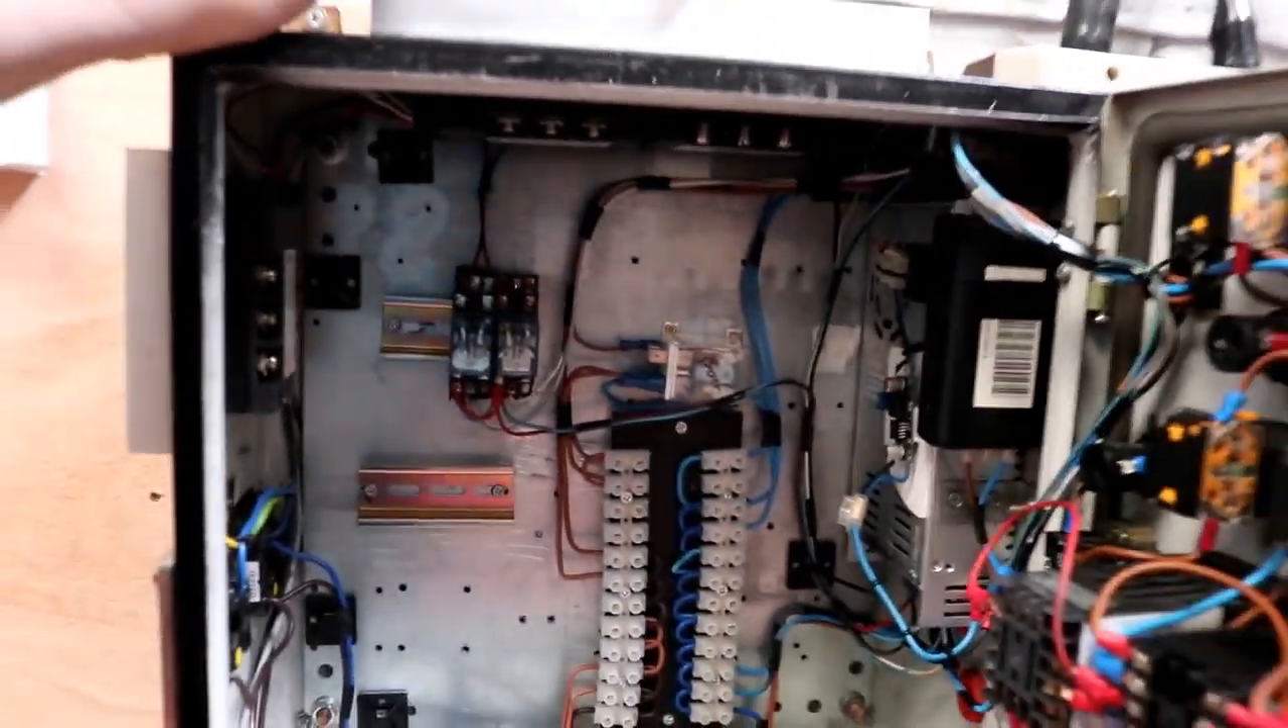I've got lots of room left i've got another din rail here to put some more relays on.